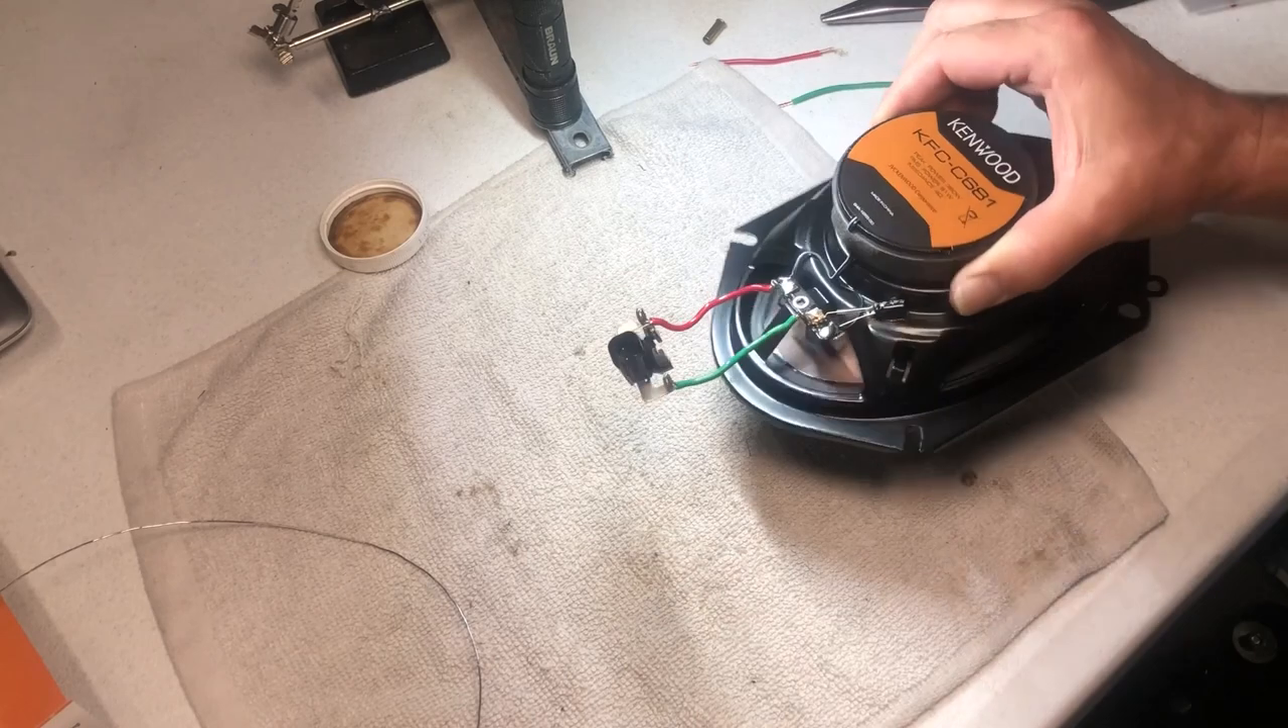Now I've gone ahead and I just basically I've moved my factory harness over to my new speaker and it's ready to be installed and I can just plug it right back in where the other one came out.